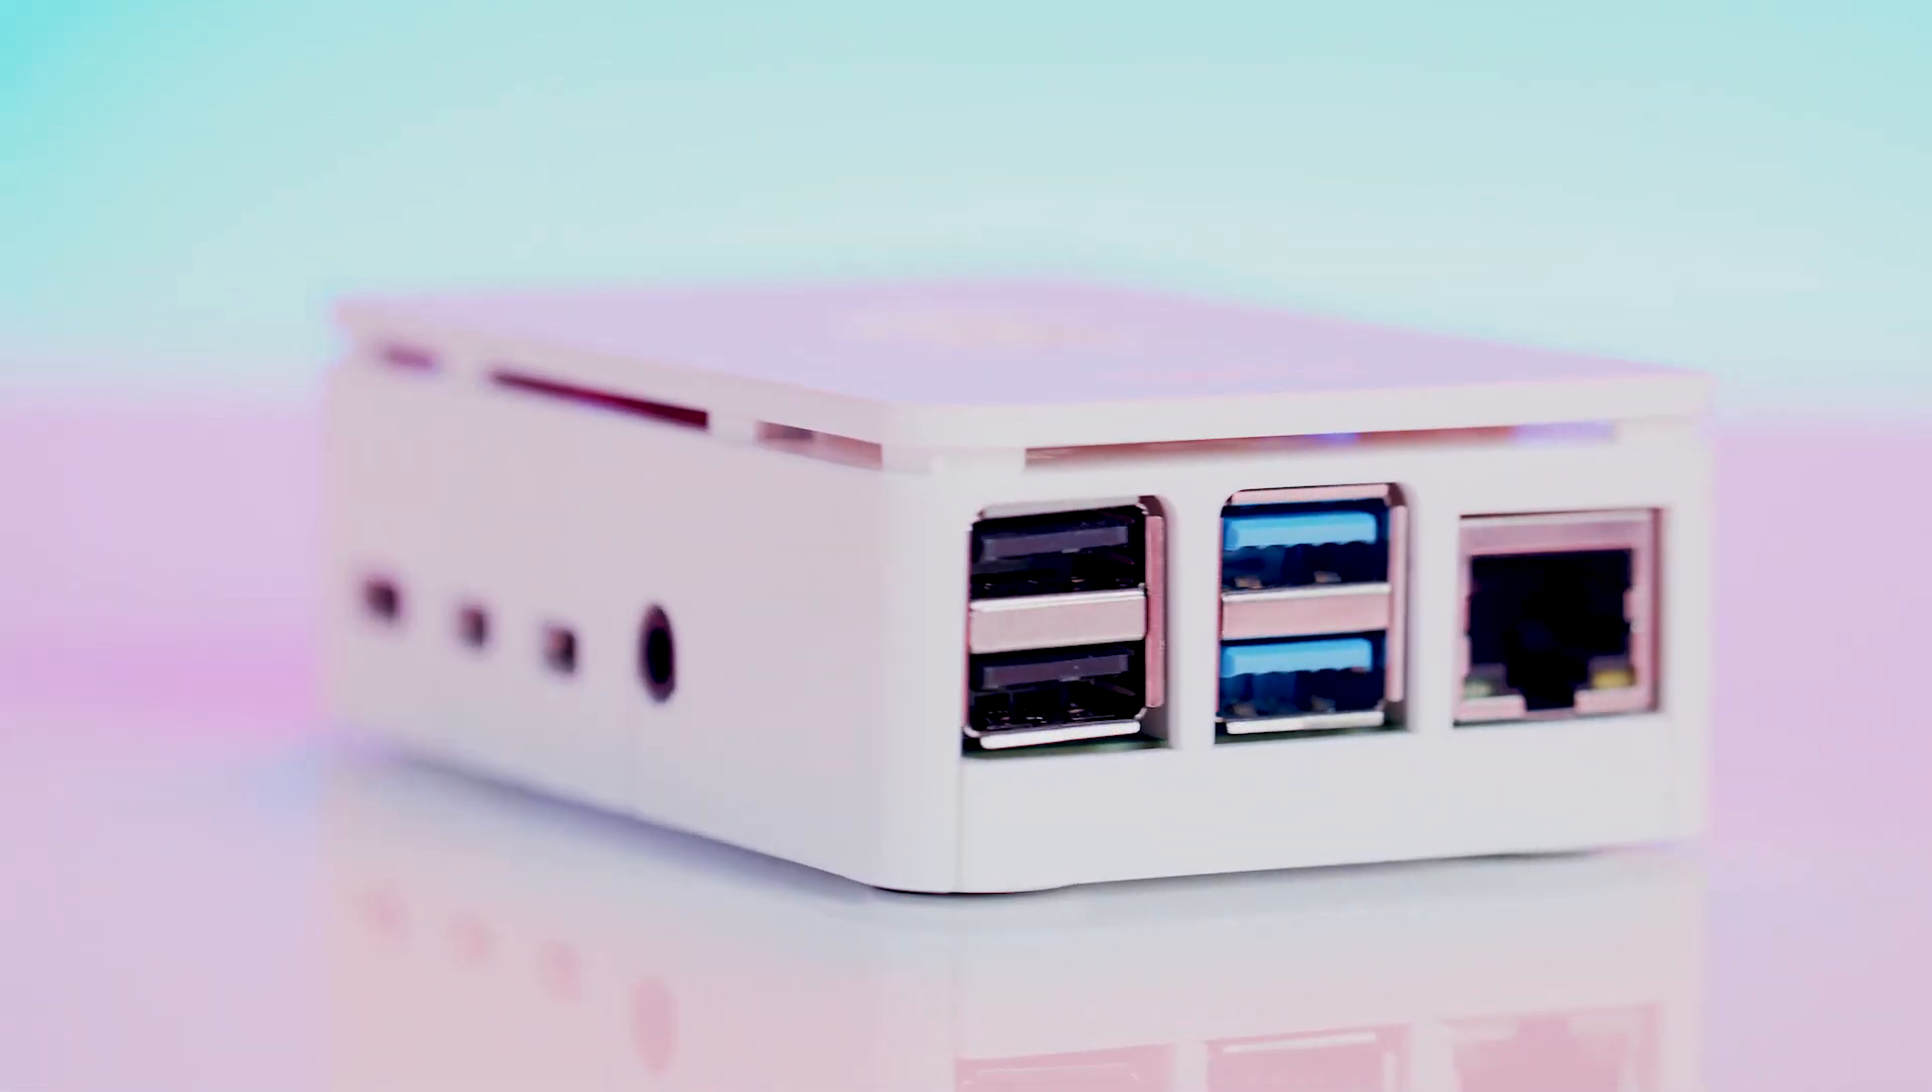All right we've got the case back on and the next step is to plug in a keyboard and mouse.